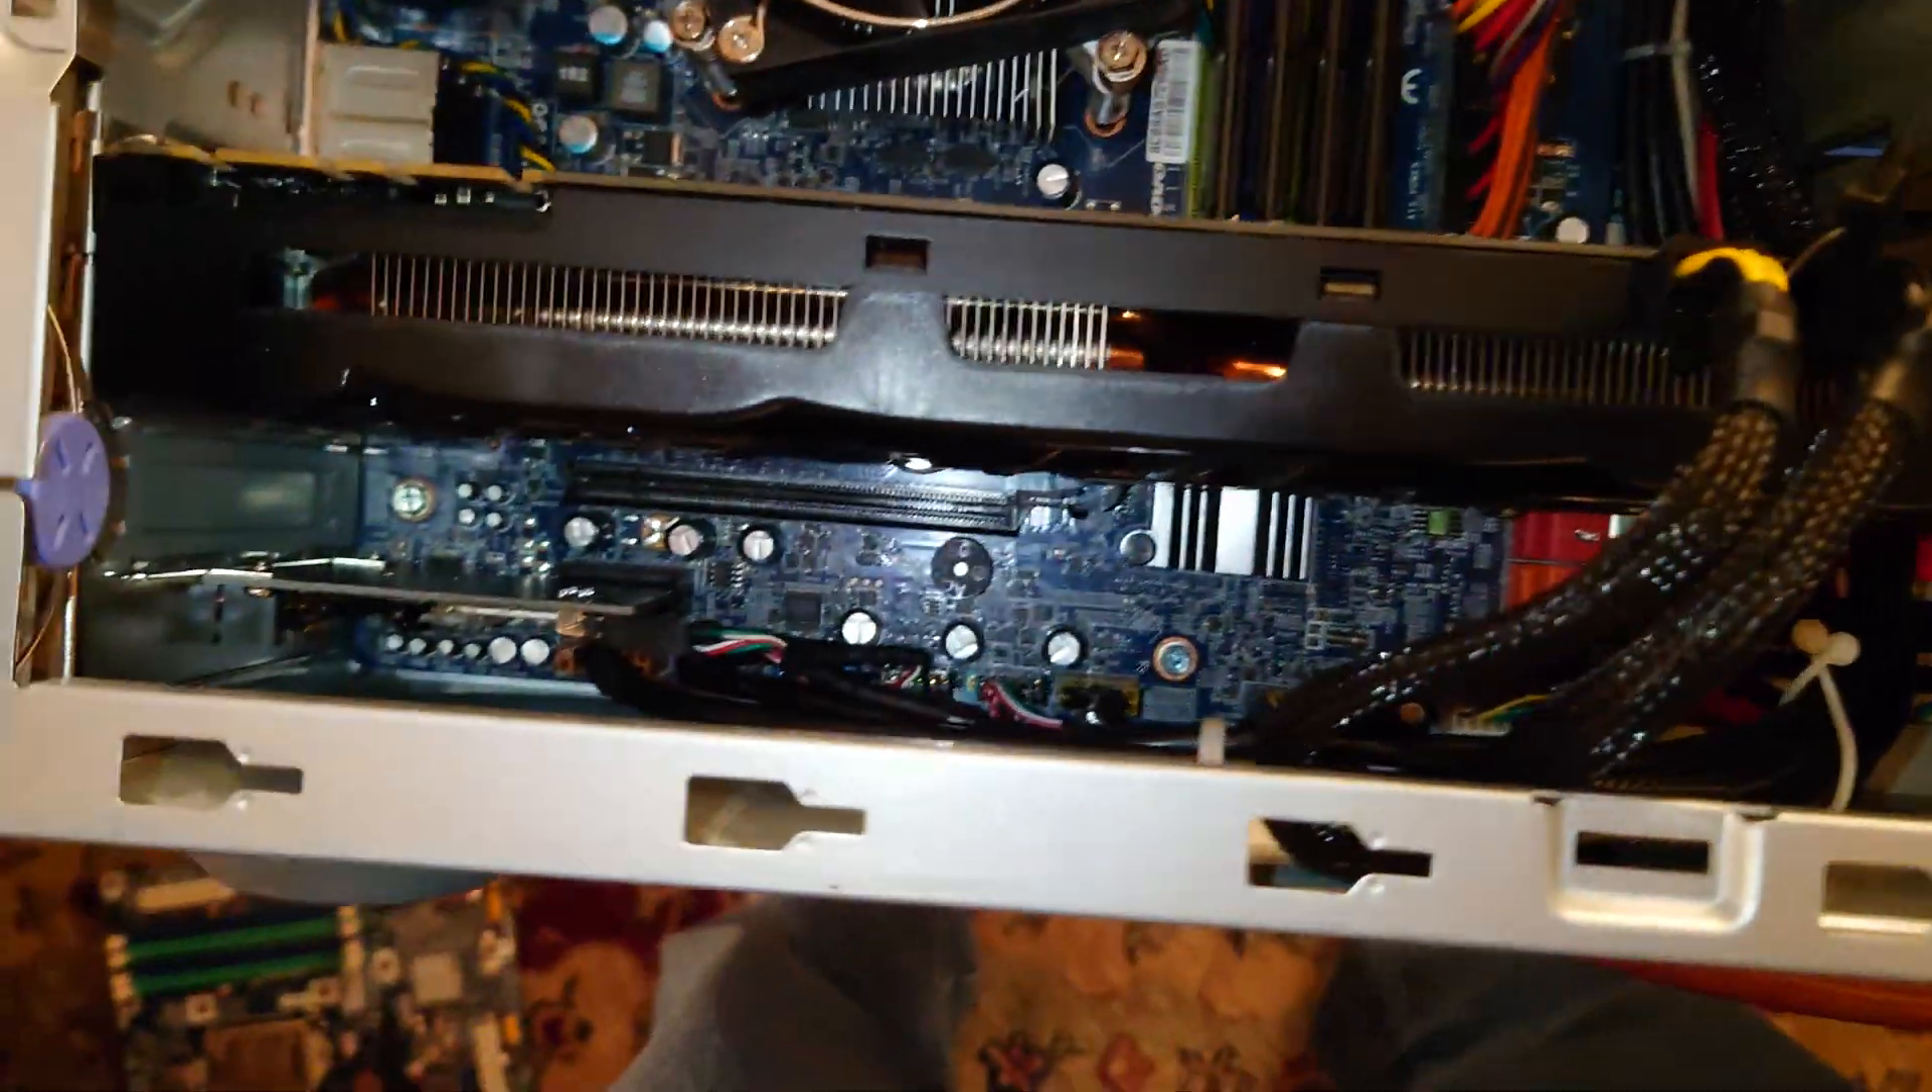I have our GTX 770 installed.